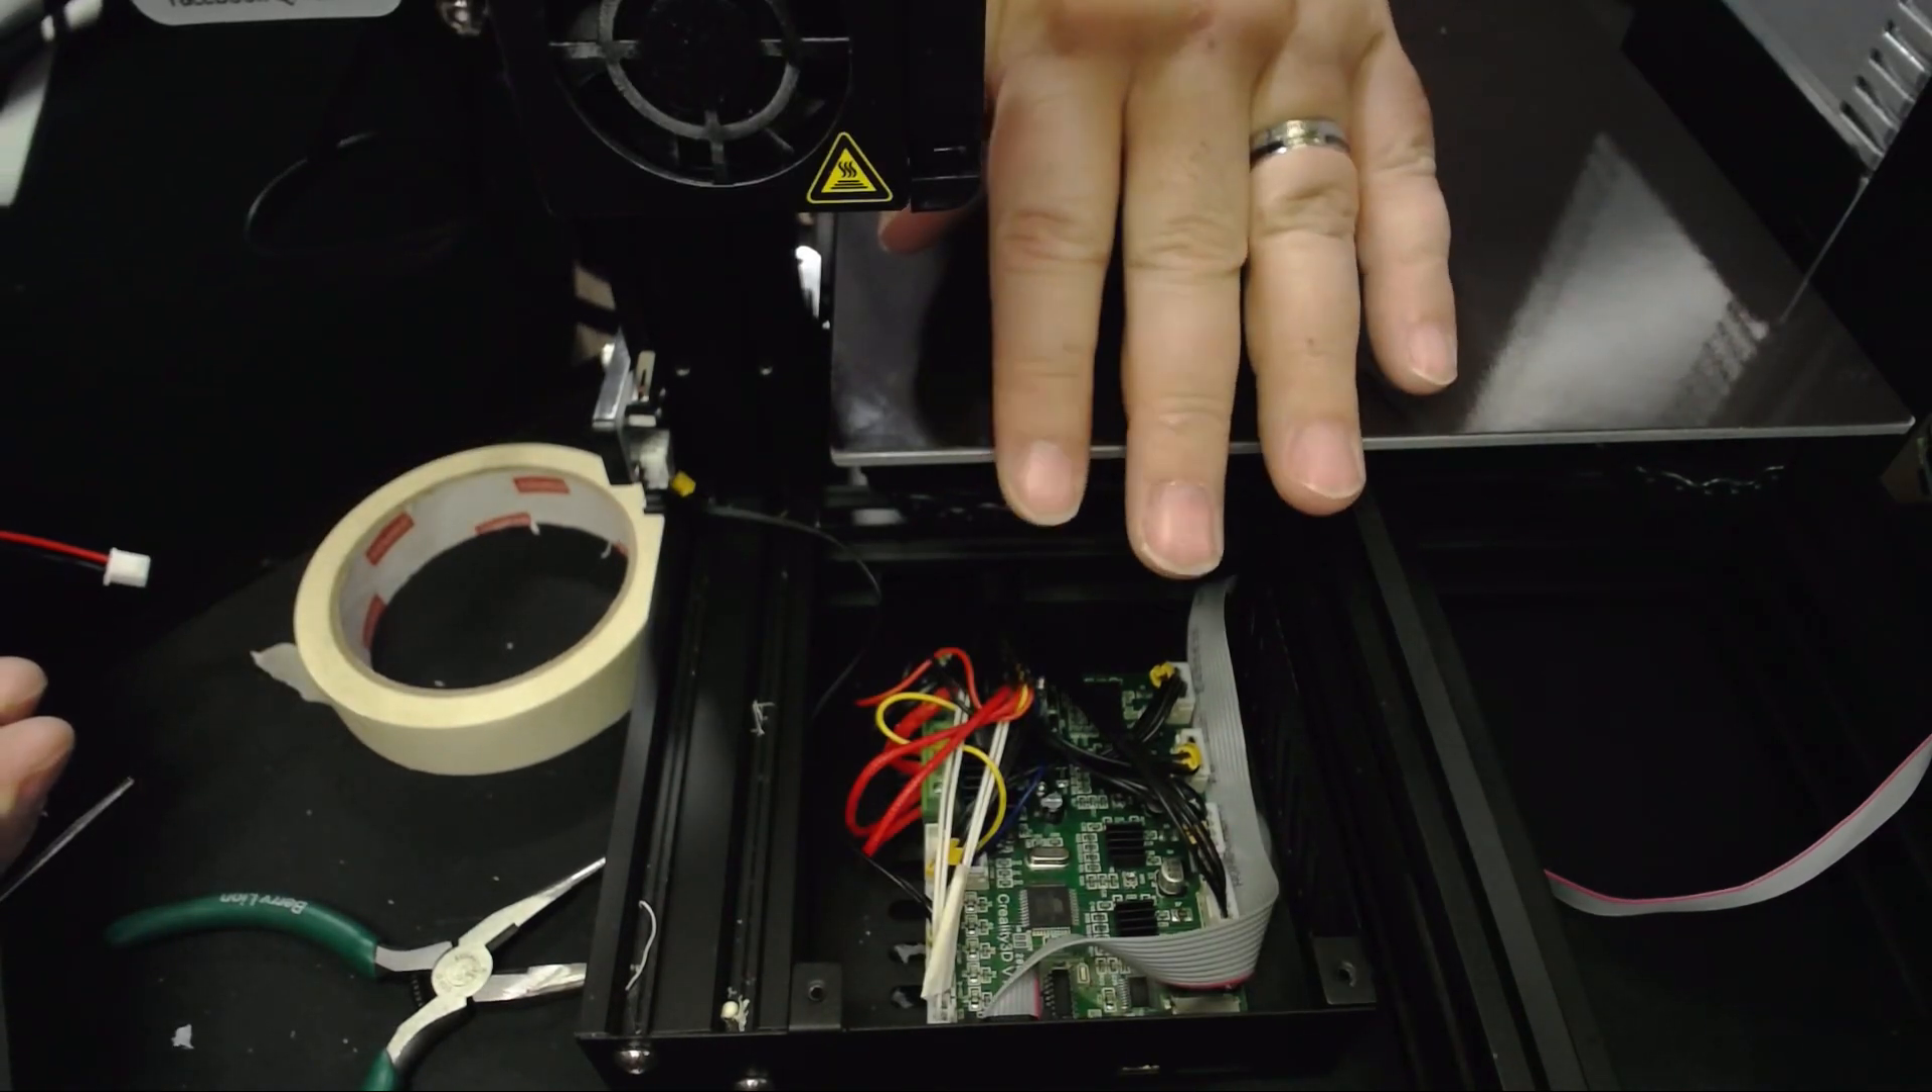All right, so we have the main board back into the Ender 3.